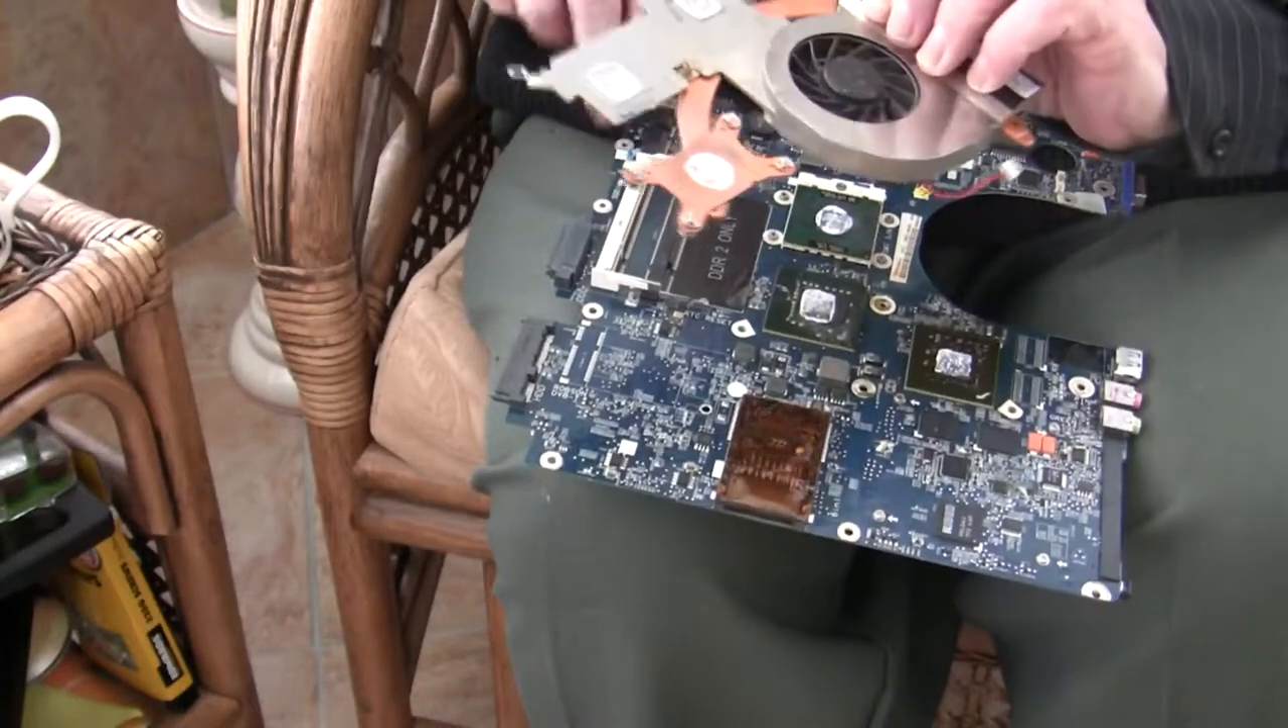So there you are. The fan's removed.